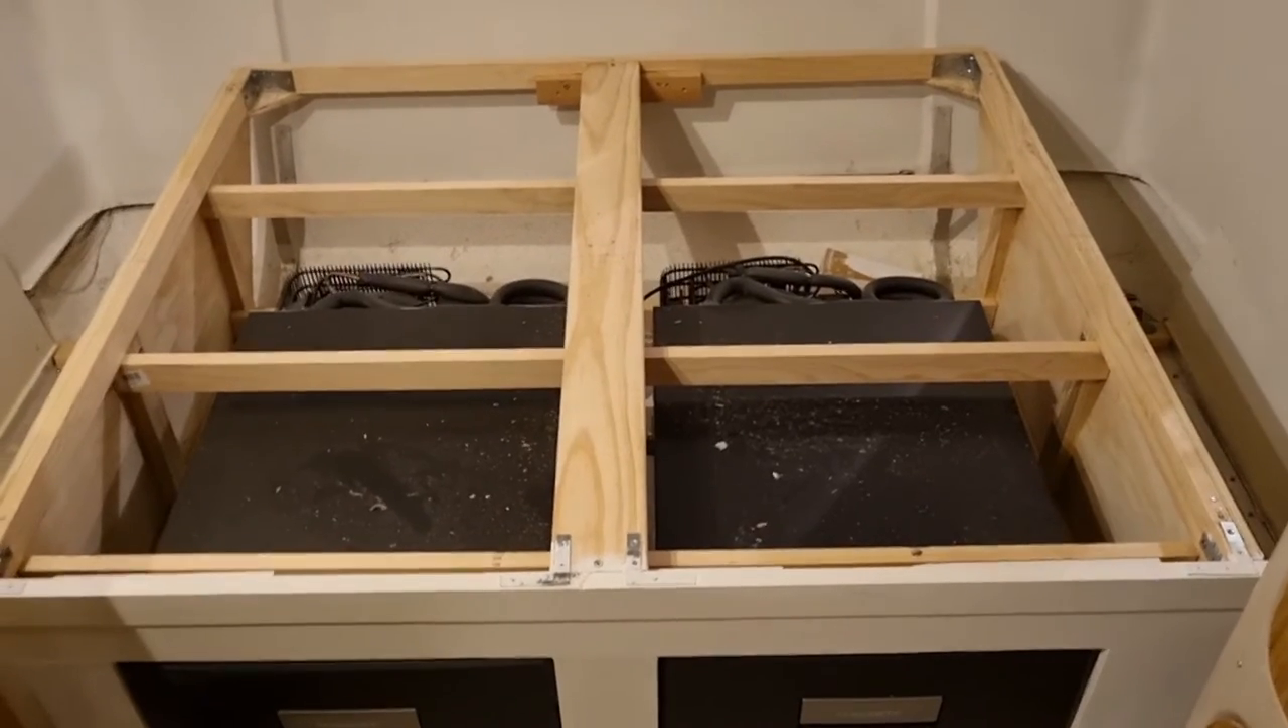Right, there's the frame all stripped down, and we're ready to go and get the plywood now.